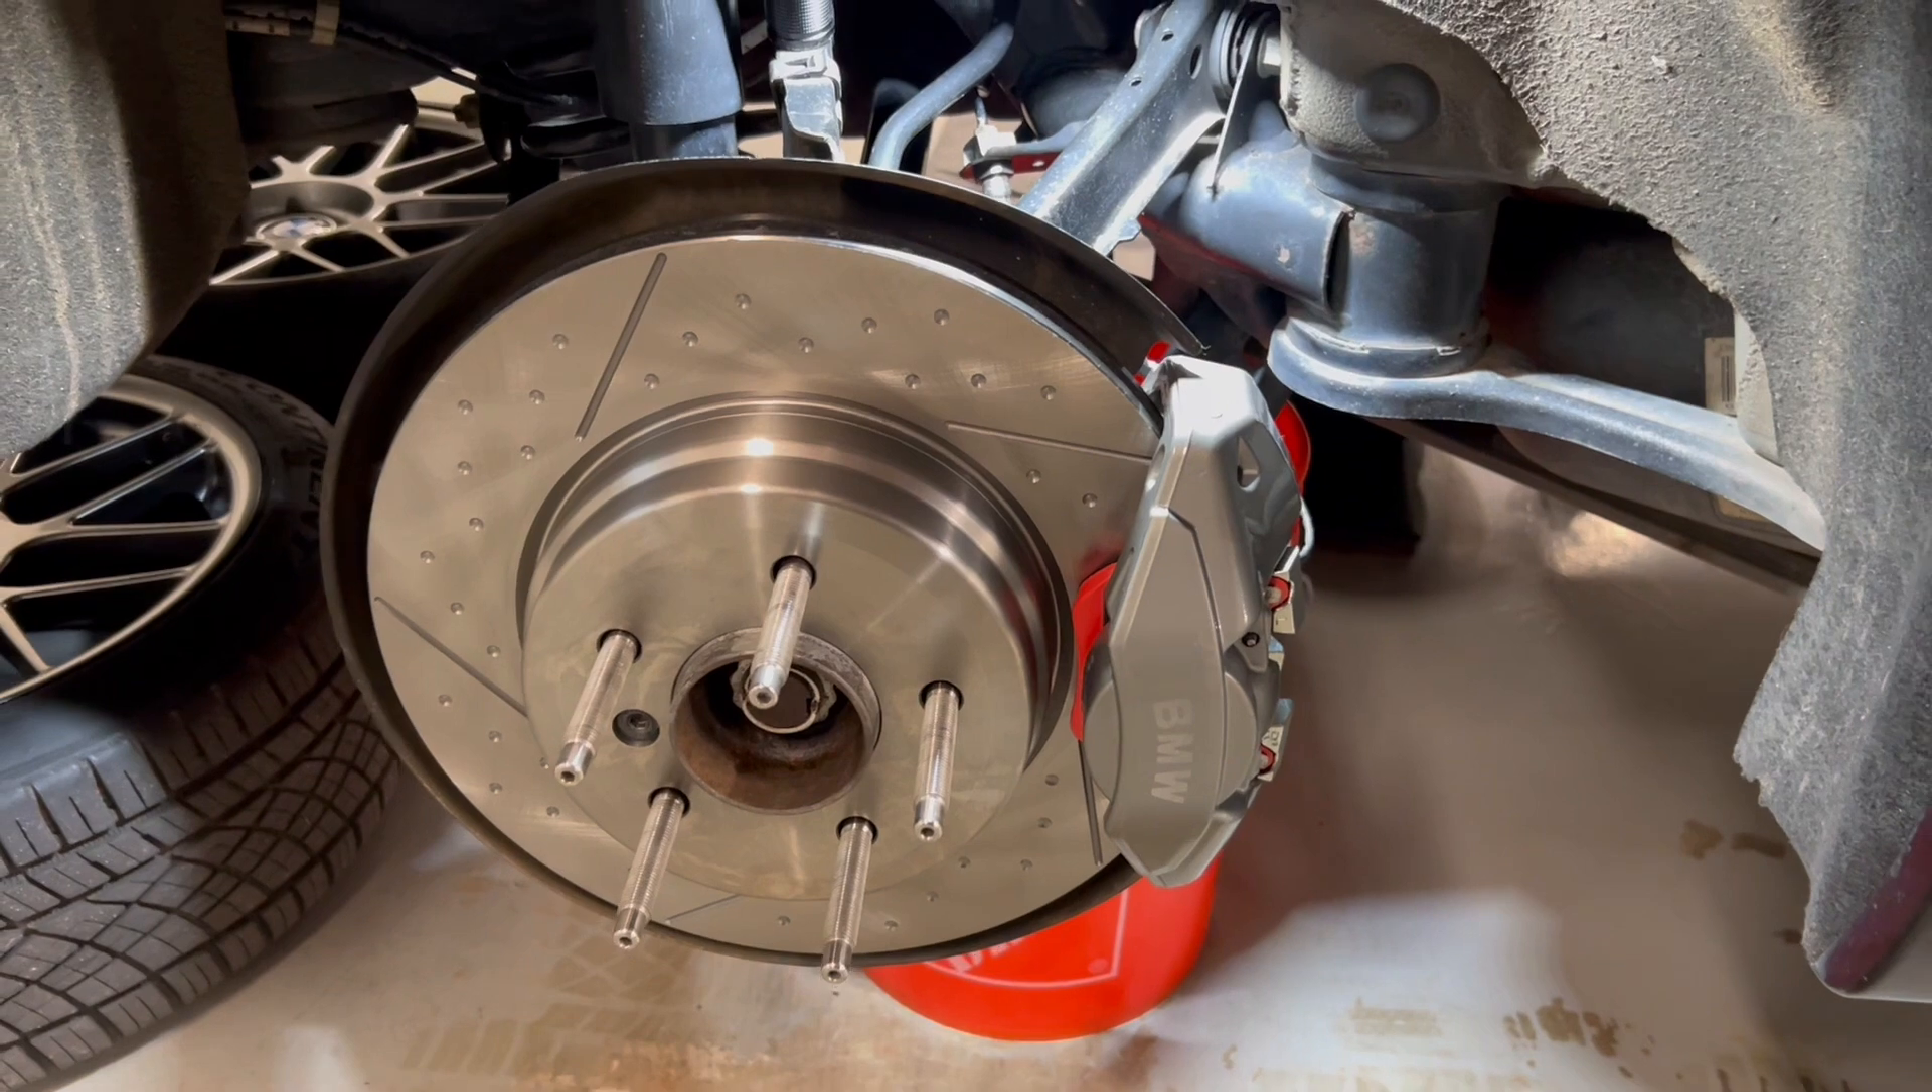This is what the caliper and rotor looks like. All installed.